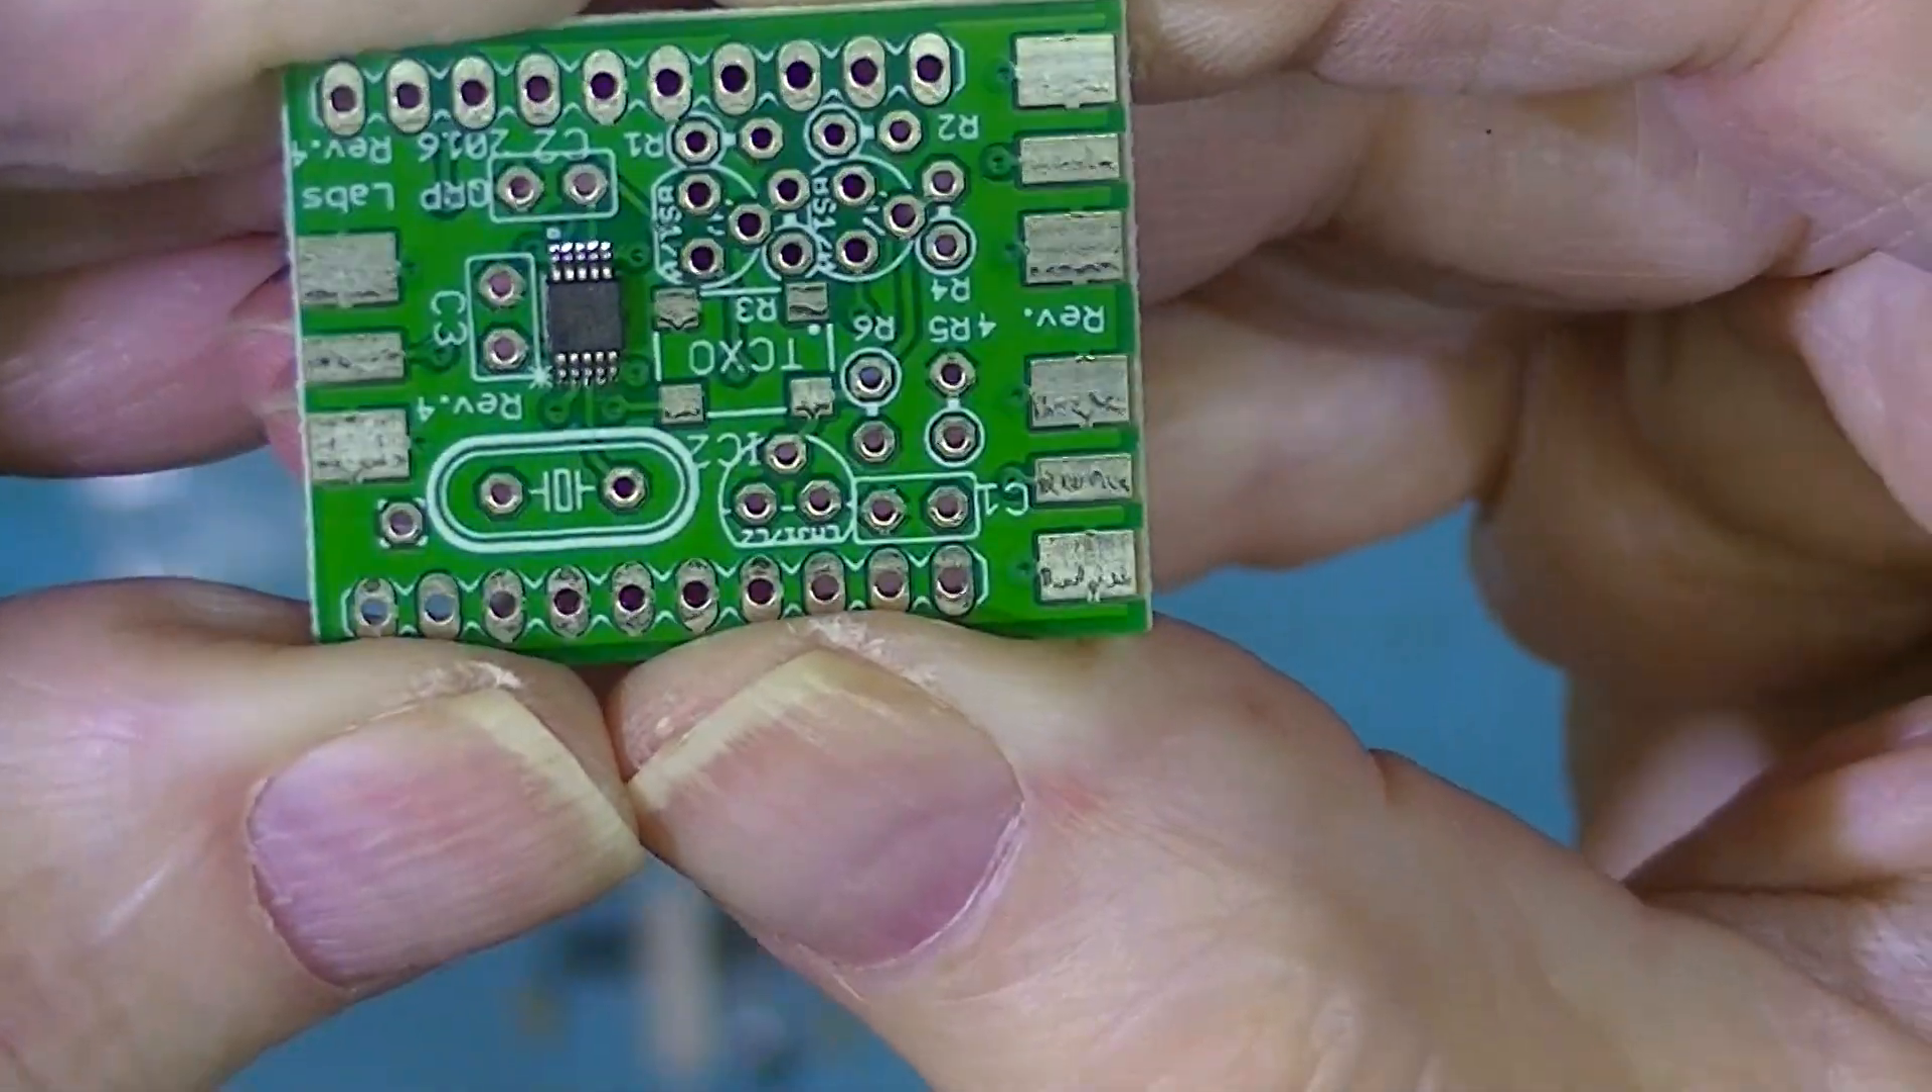There's one printed circuit board, and the small integrated circuit, the surface mount part, has been installed.